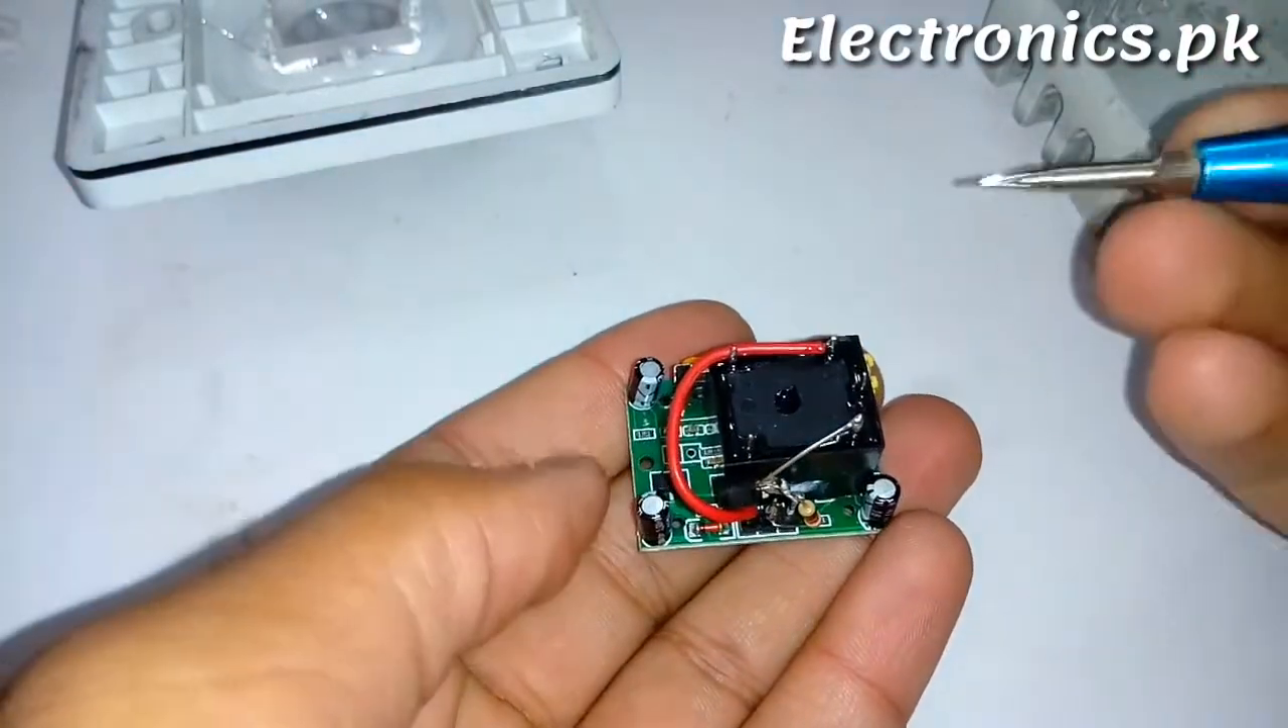آپ دیکھ سکتے ہیں کہ یہاں پر میں نے ایک جمپر لگا دیا۔